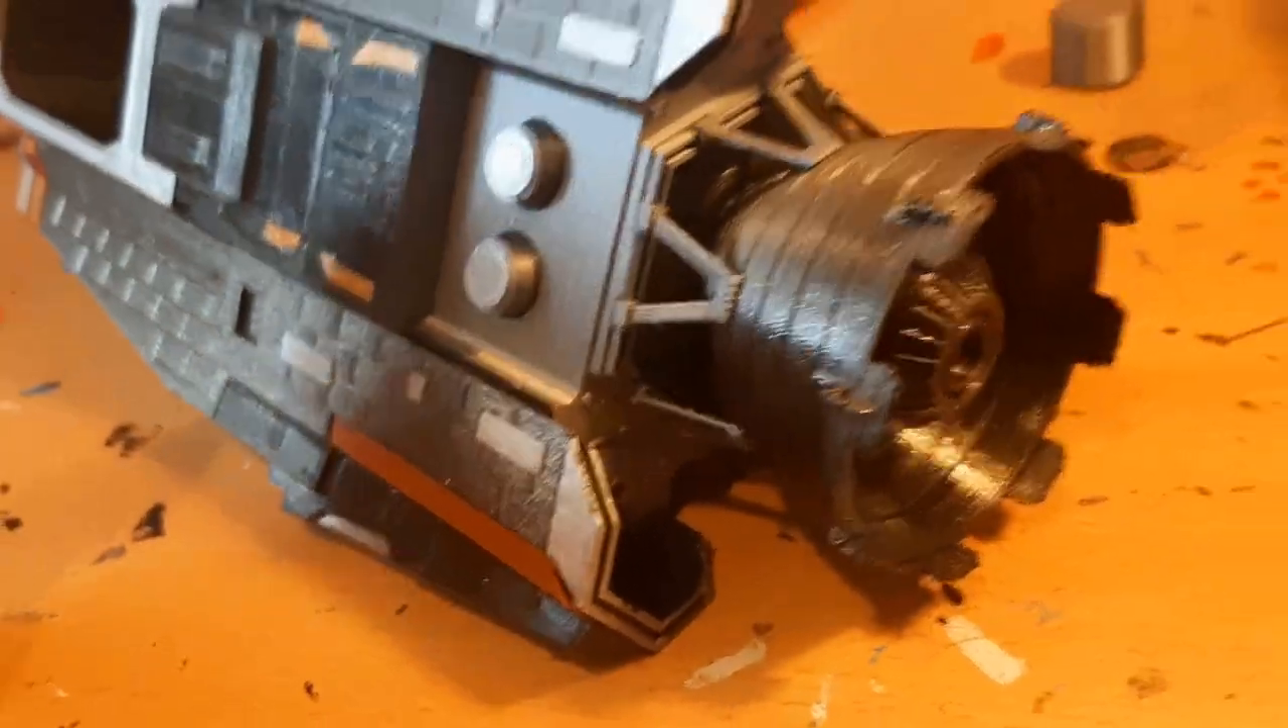So here the driving cone as well as the supports are already there.